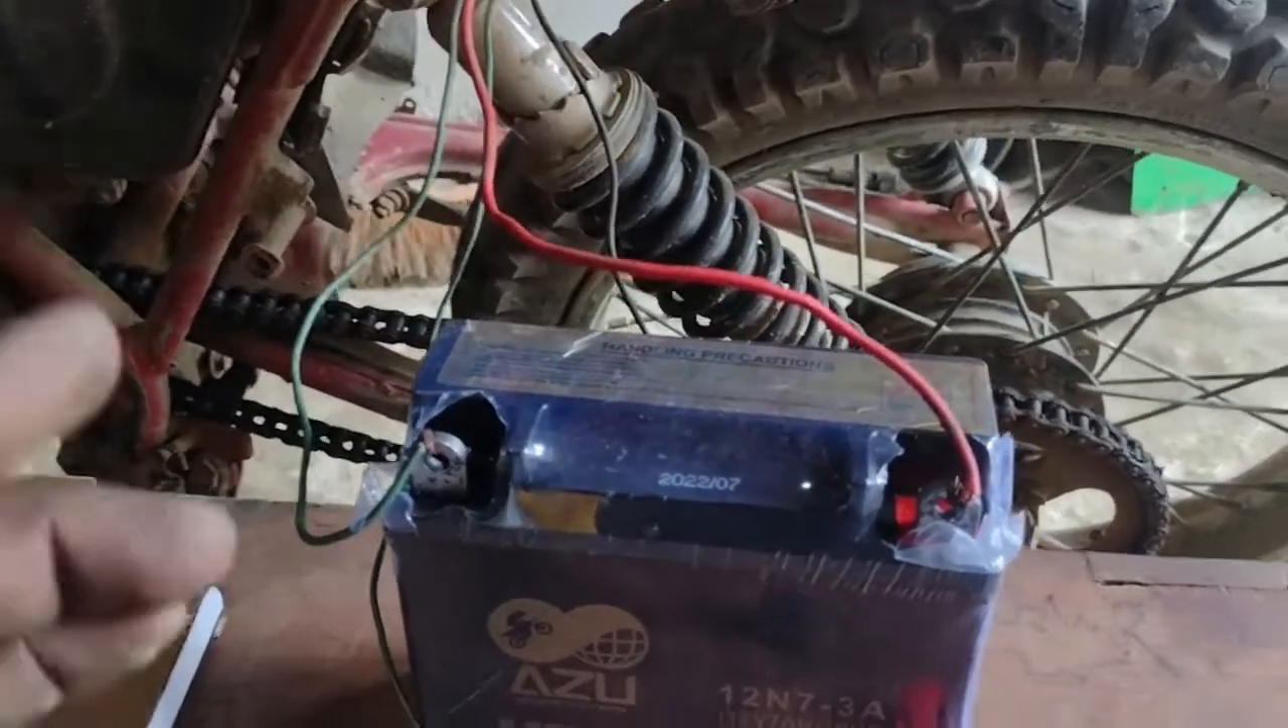Bueno amigos, ya hemos colocado la batería con las instalaciones correspondientes.